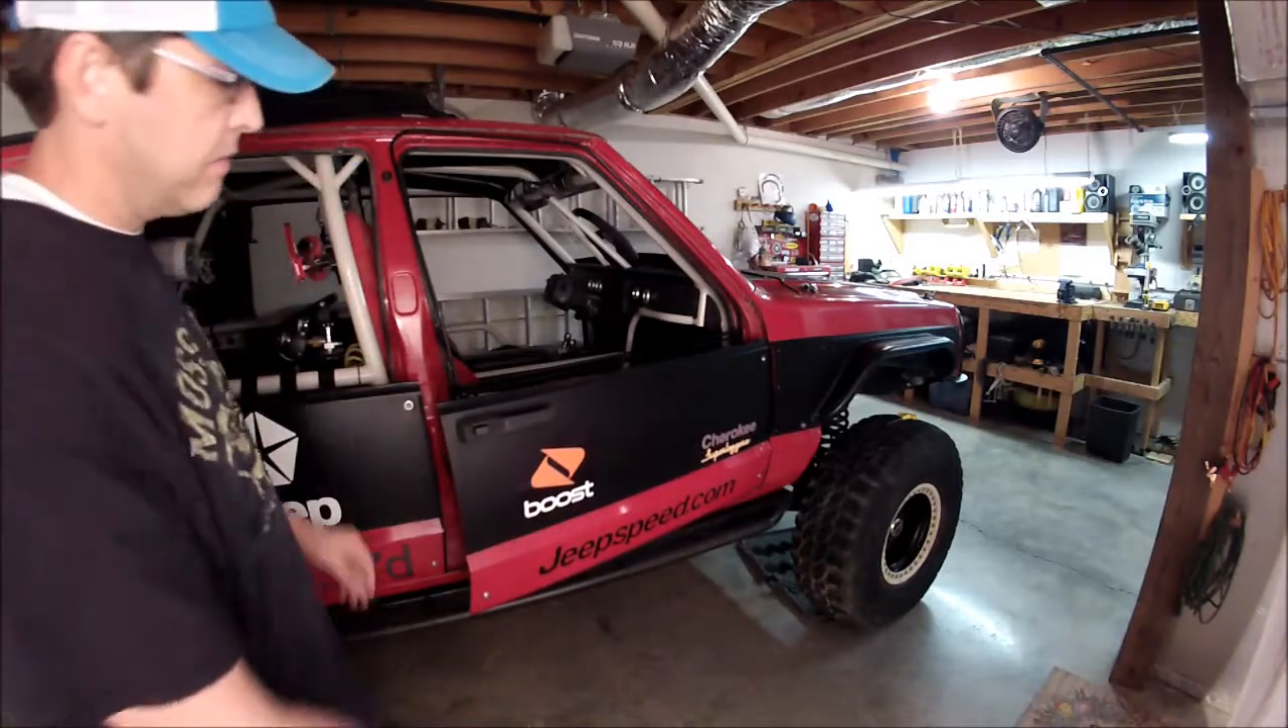We've got the door mounted now and the skin mounted to the door frame.